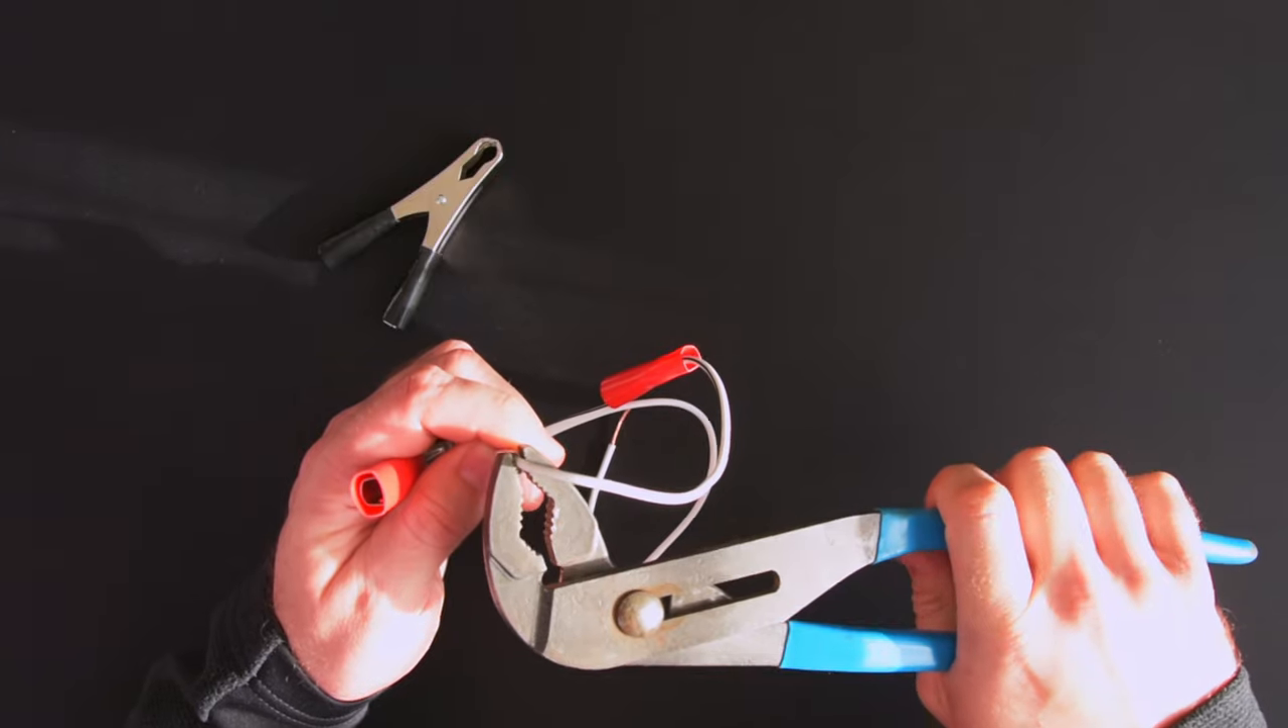I made sure to place the insulating sleeve from the clip onto the wire first though.